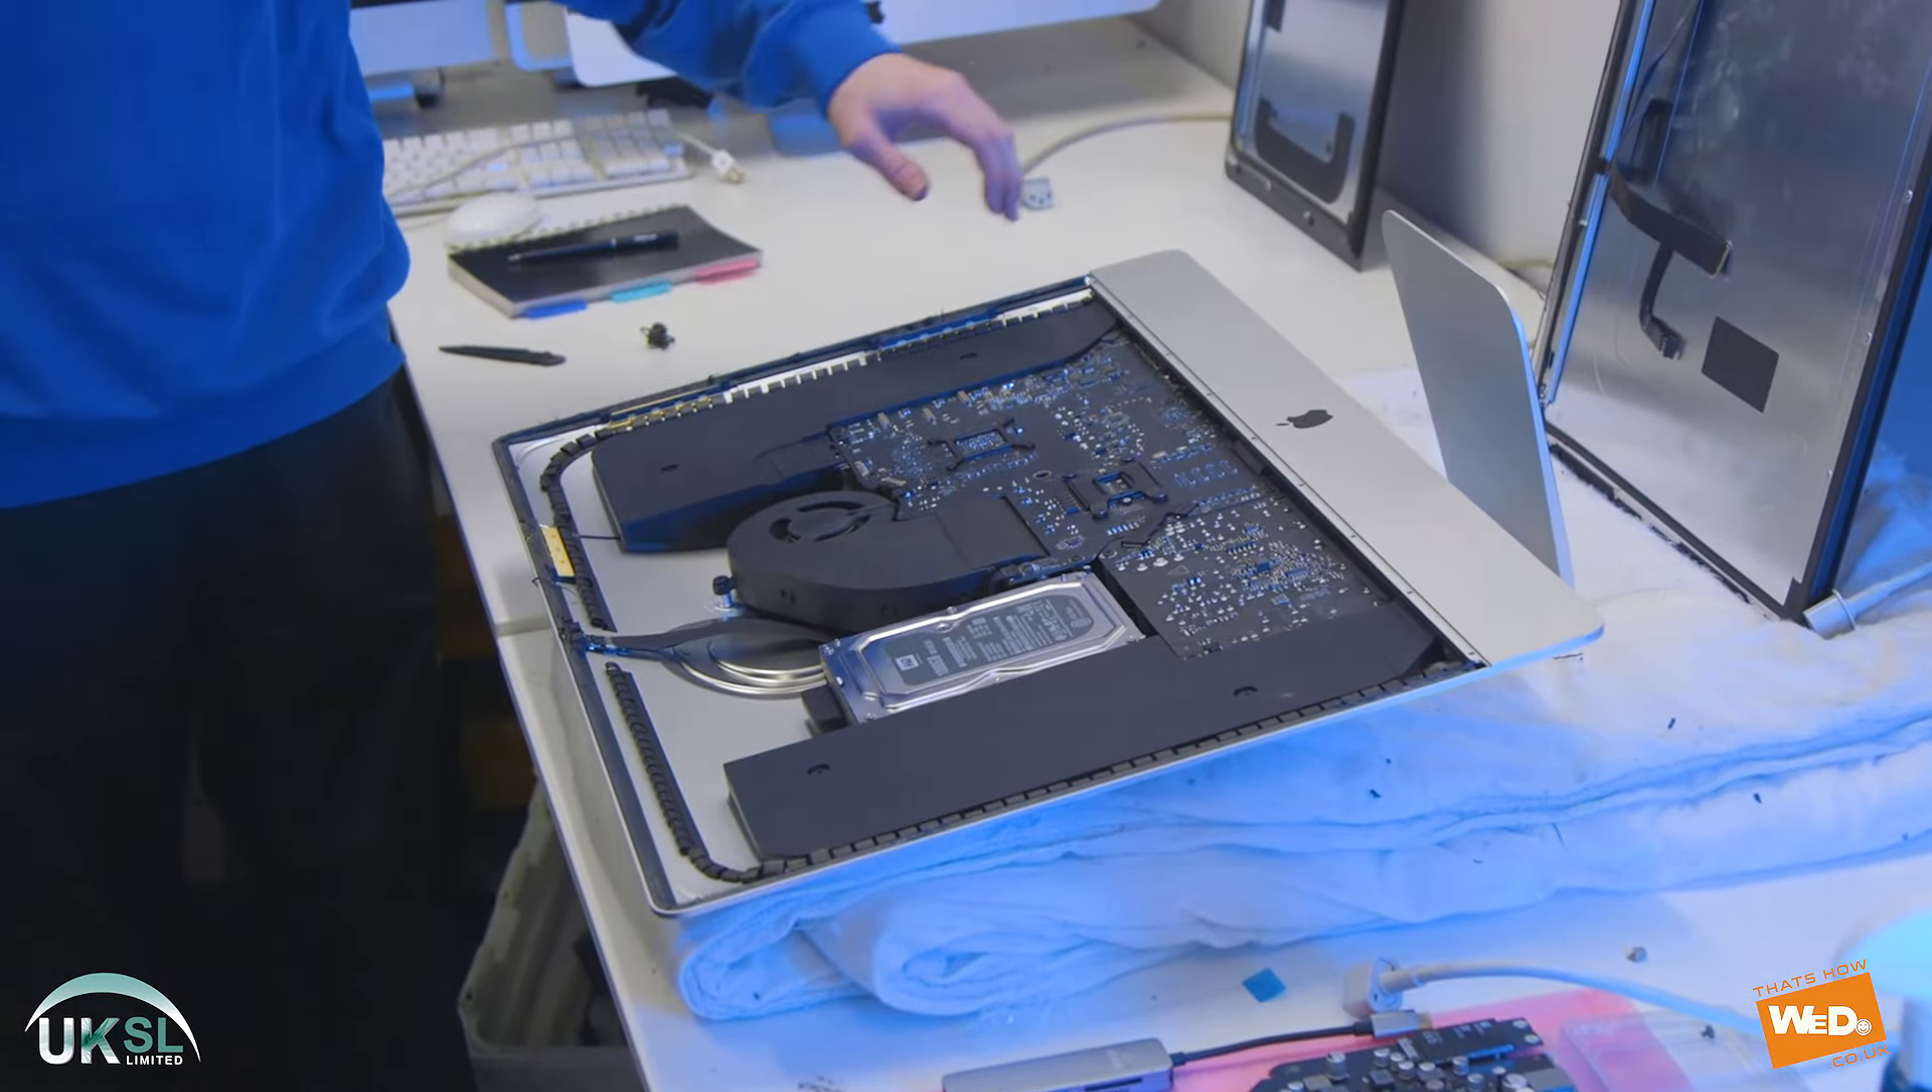And that is the screen removed. So now we've taken off the screen.